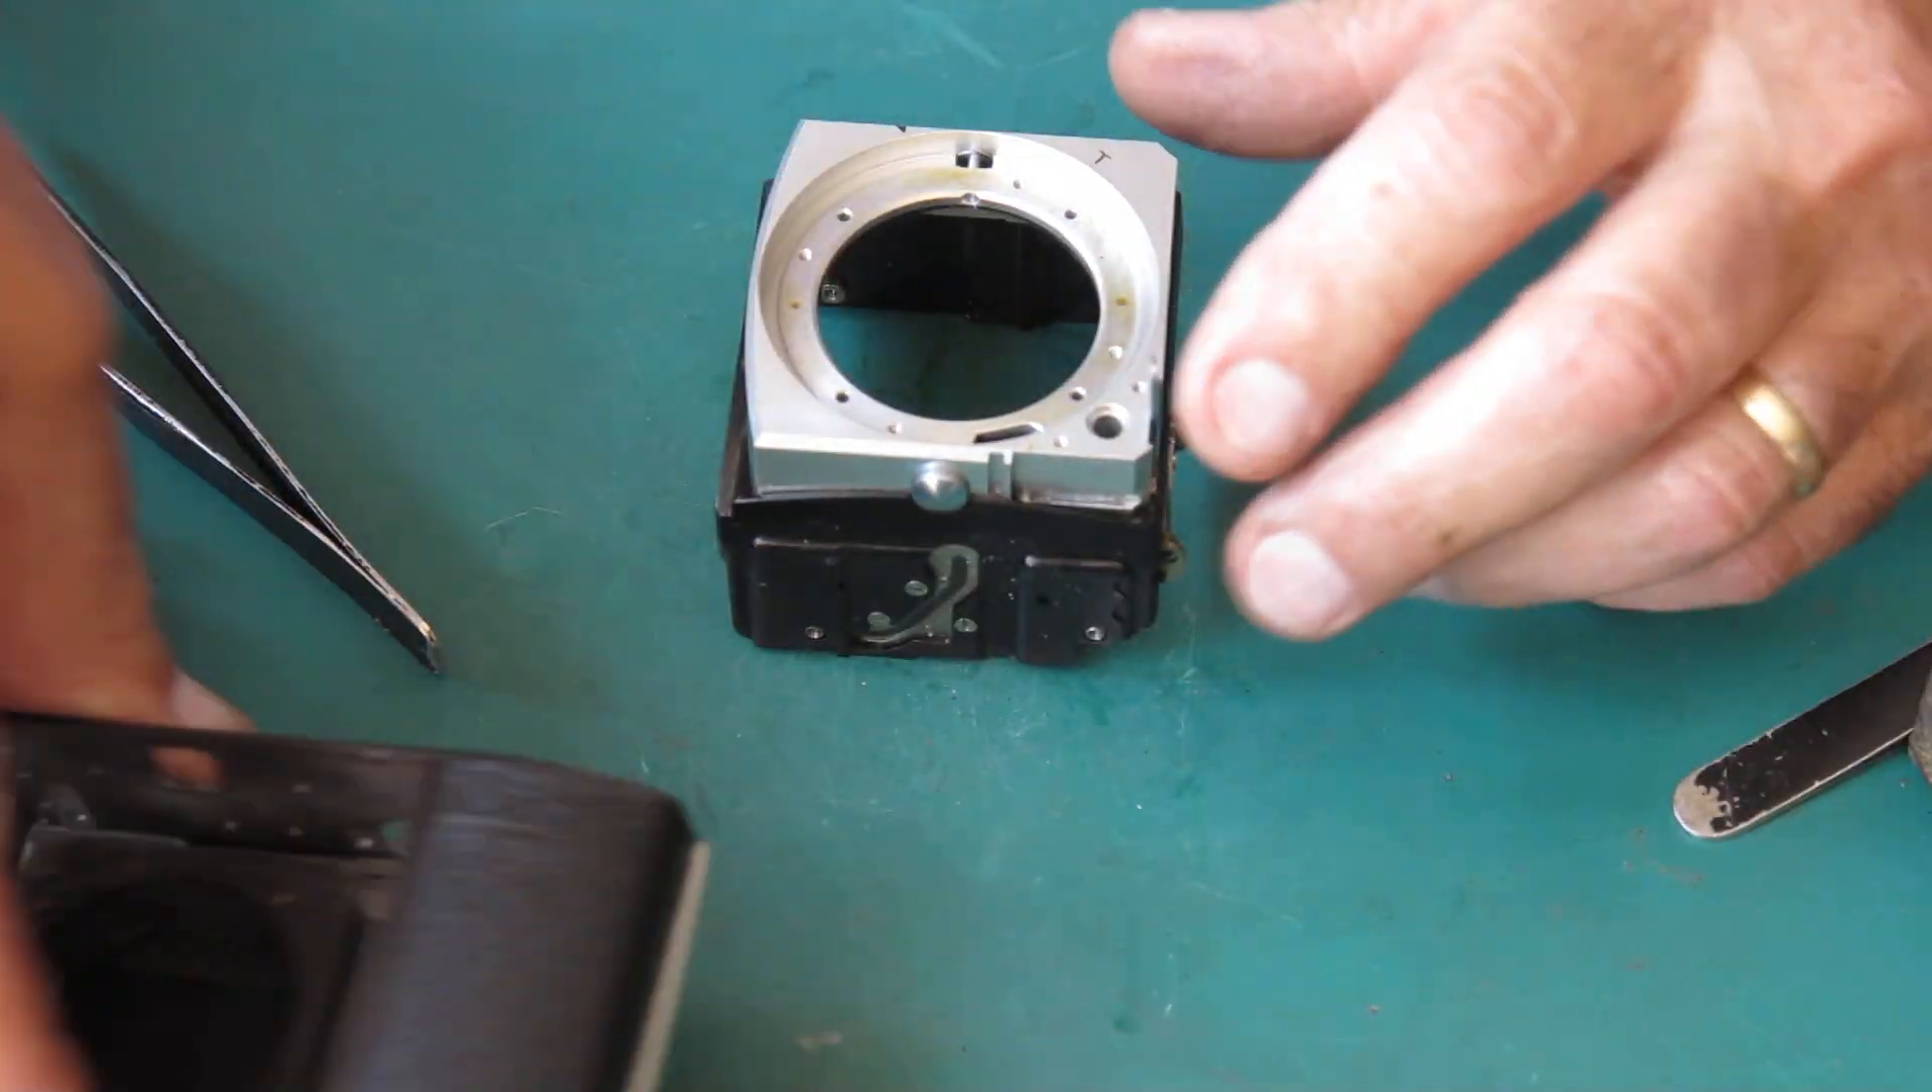Okay so there's a camera body stripped right down.